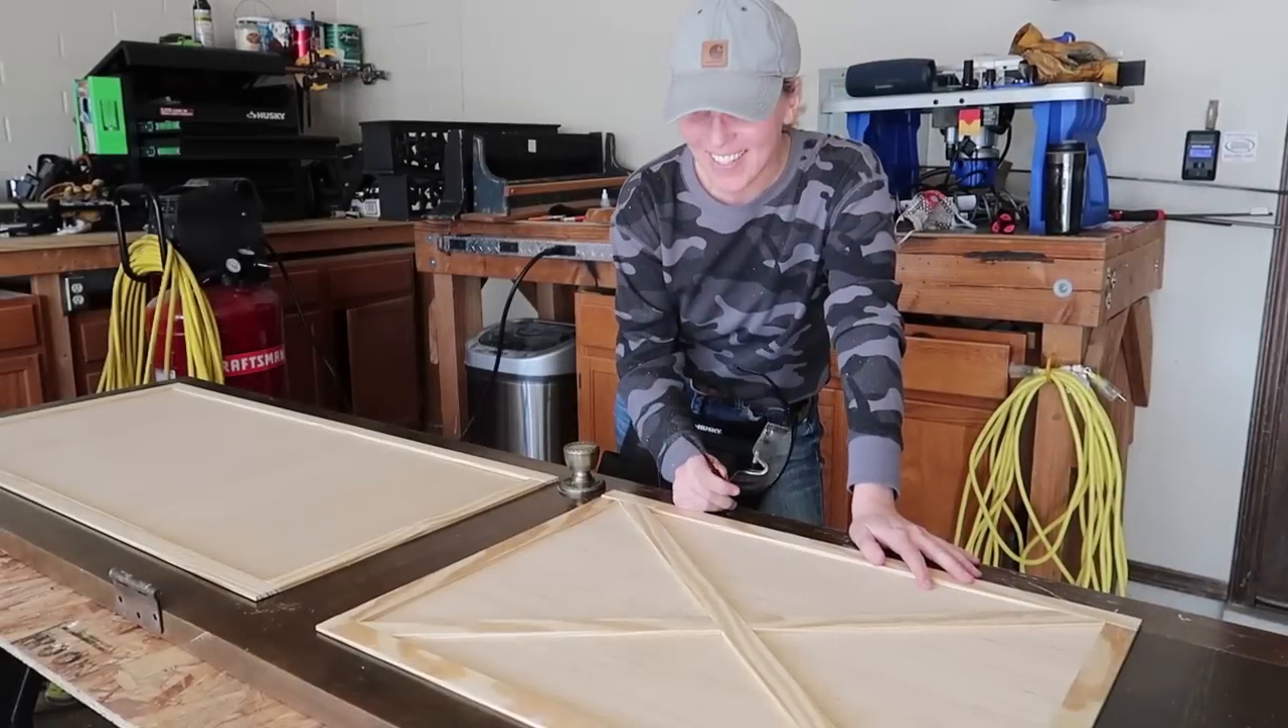Hey guys alrighty so I have all the trim on.